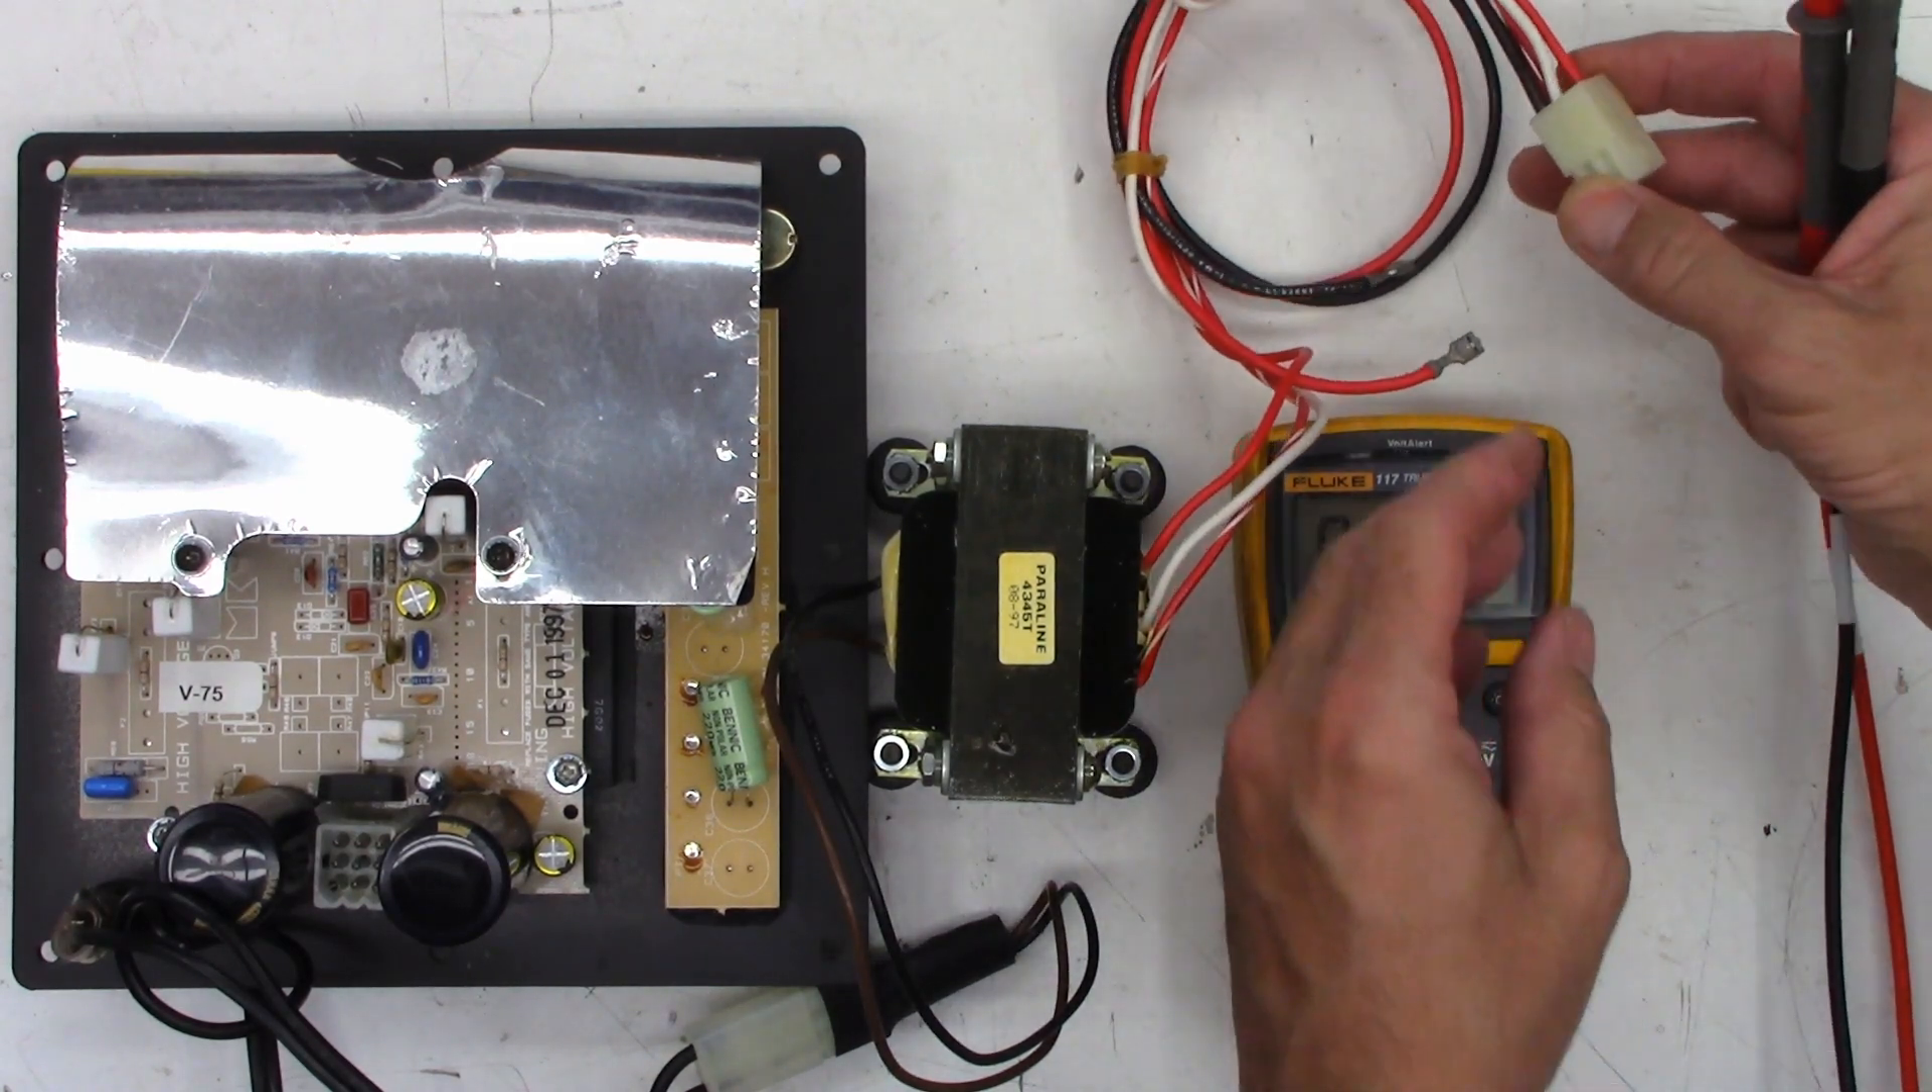I've got the transformer set up here. I don't have it connected to the main board yet.